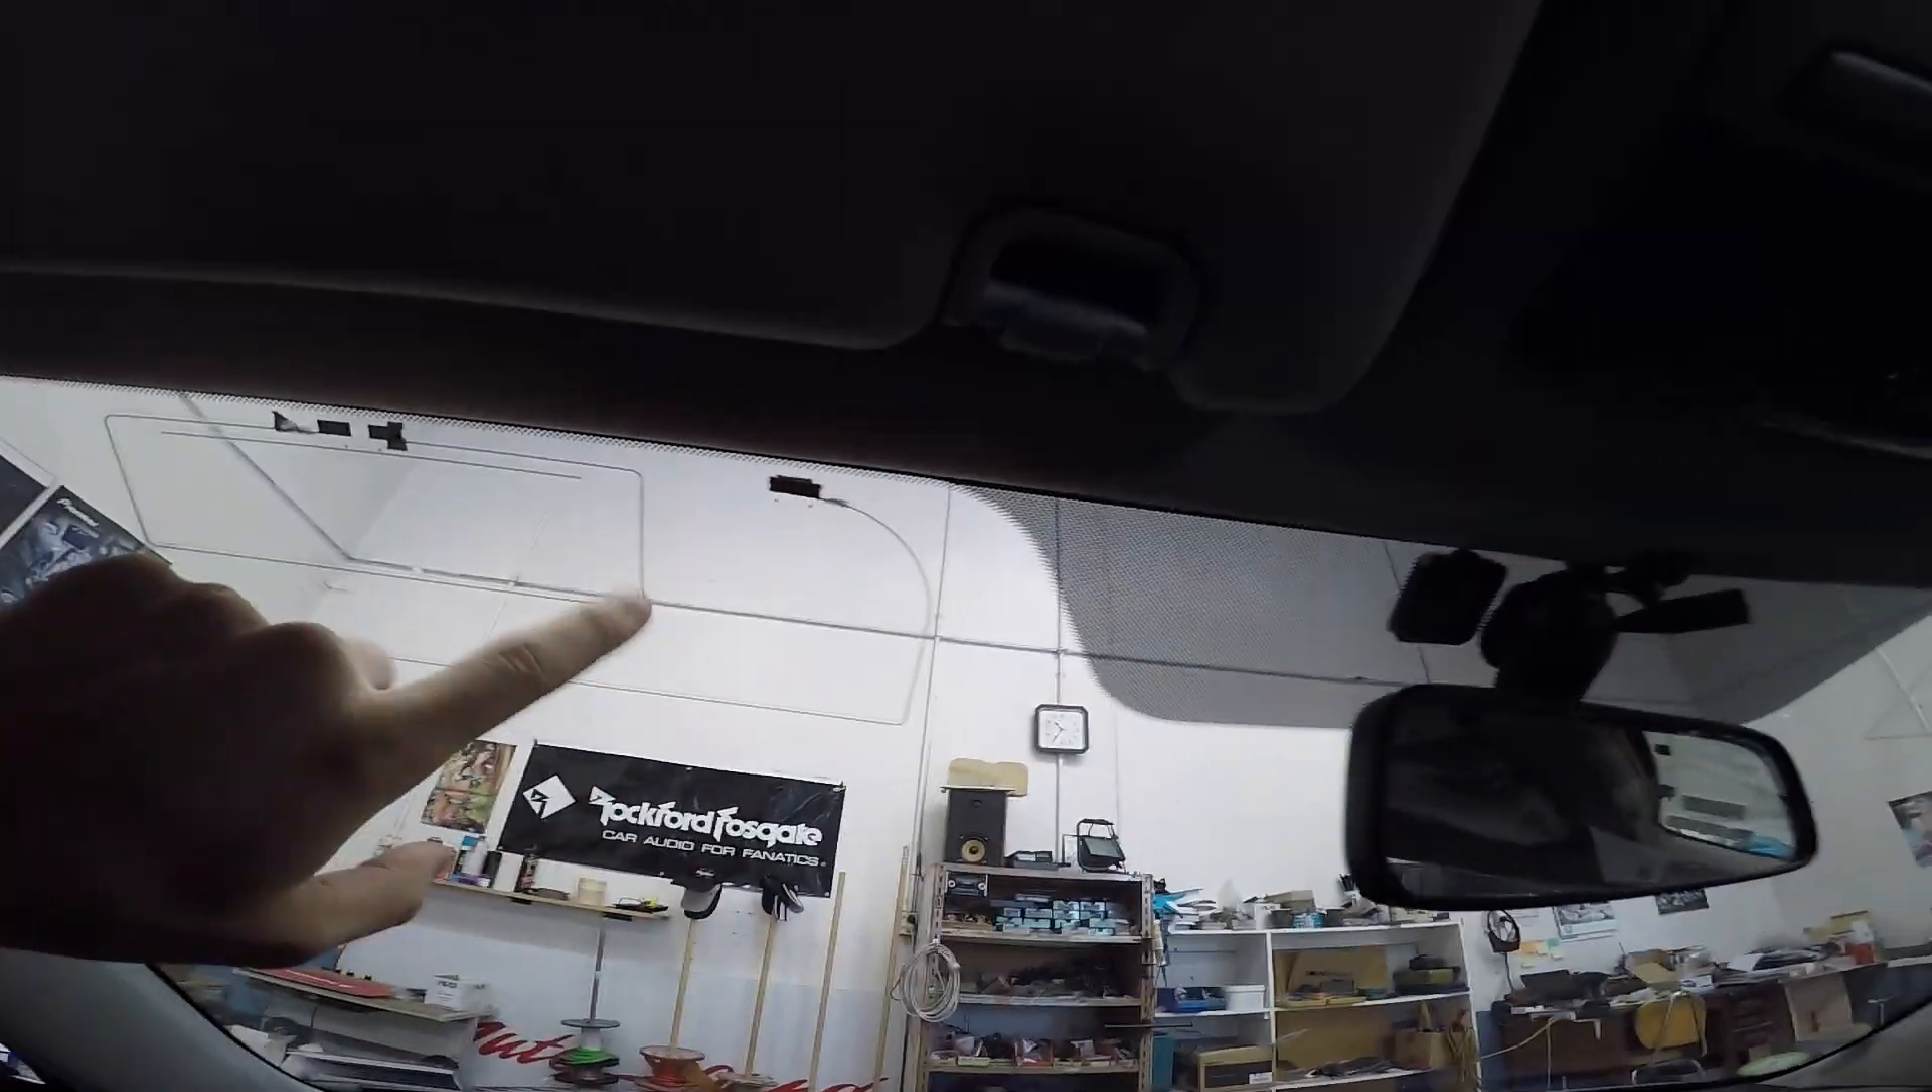Oh and i just realized i haven't taken off these tv aerials either.